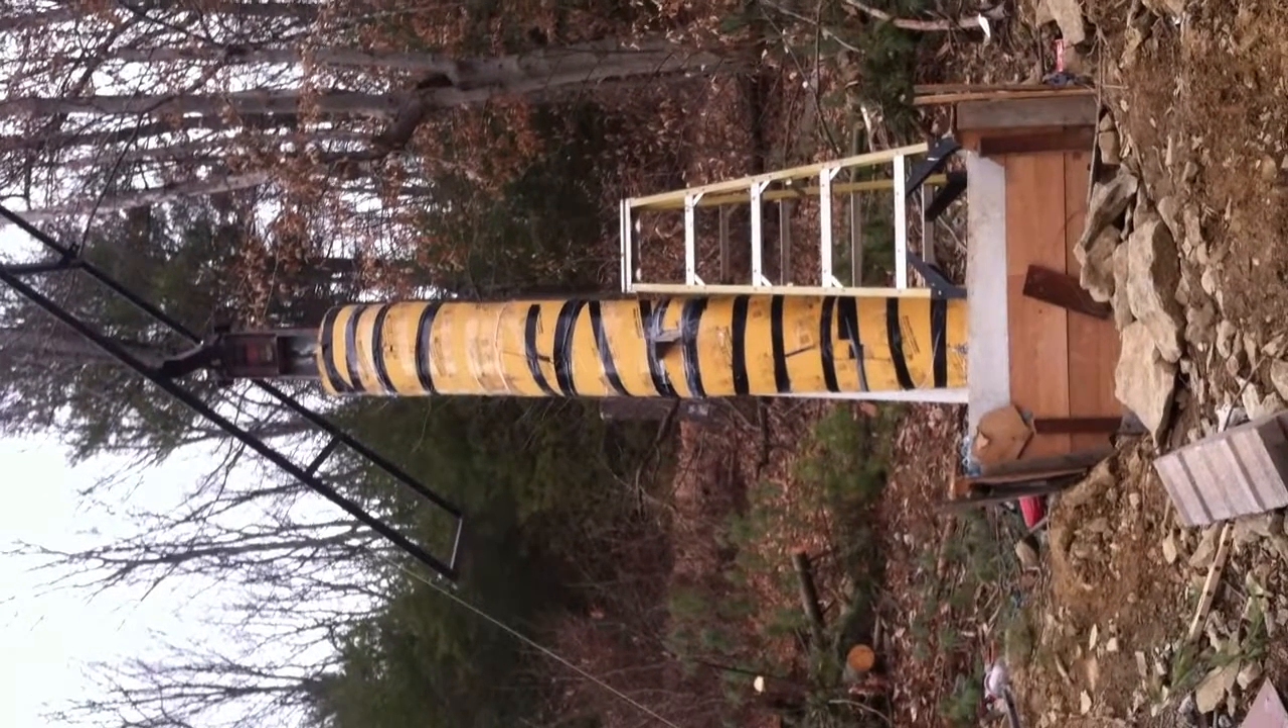All right, the sonotube is in place and braced.